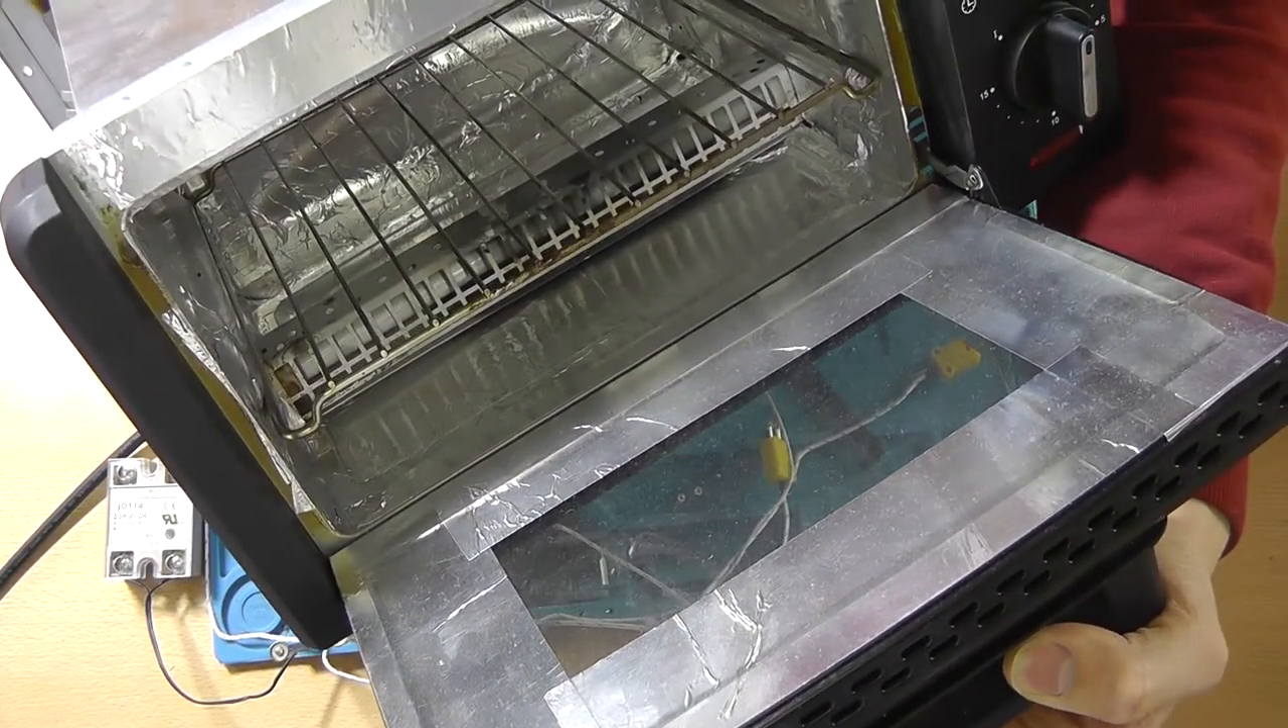Now, as you can see, I've already applied some aluminum tape.